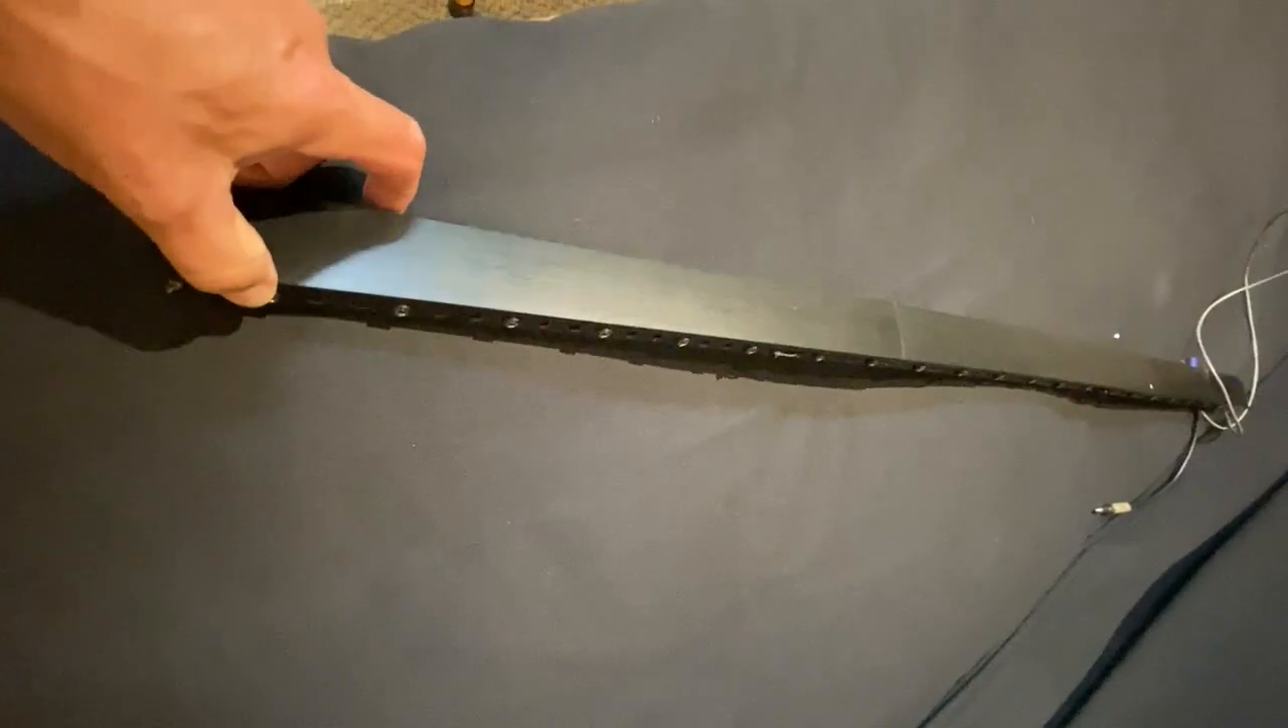So, here we have finish rail with the cover on it.